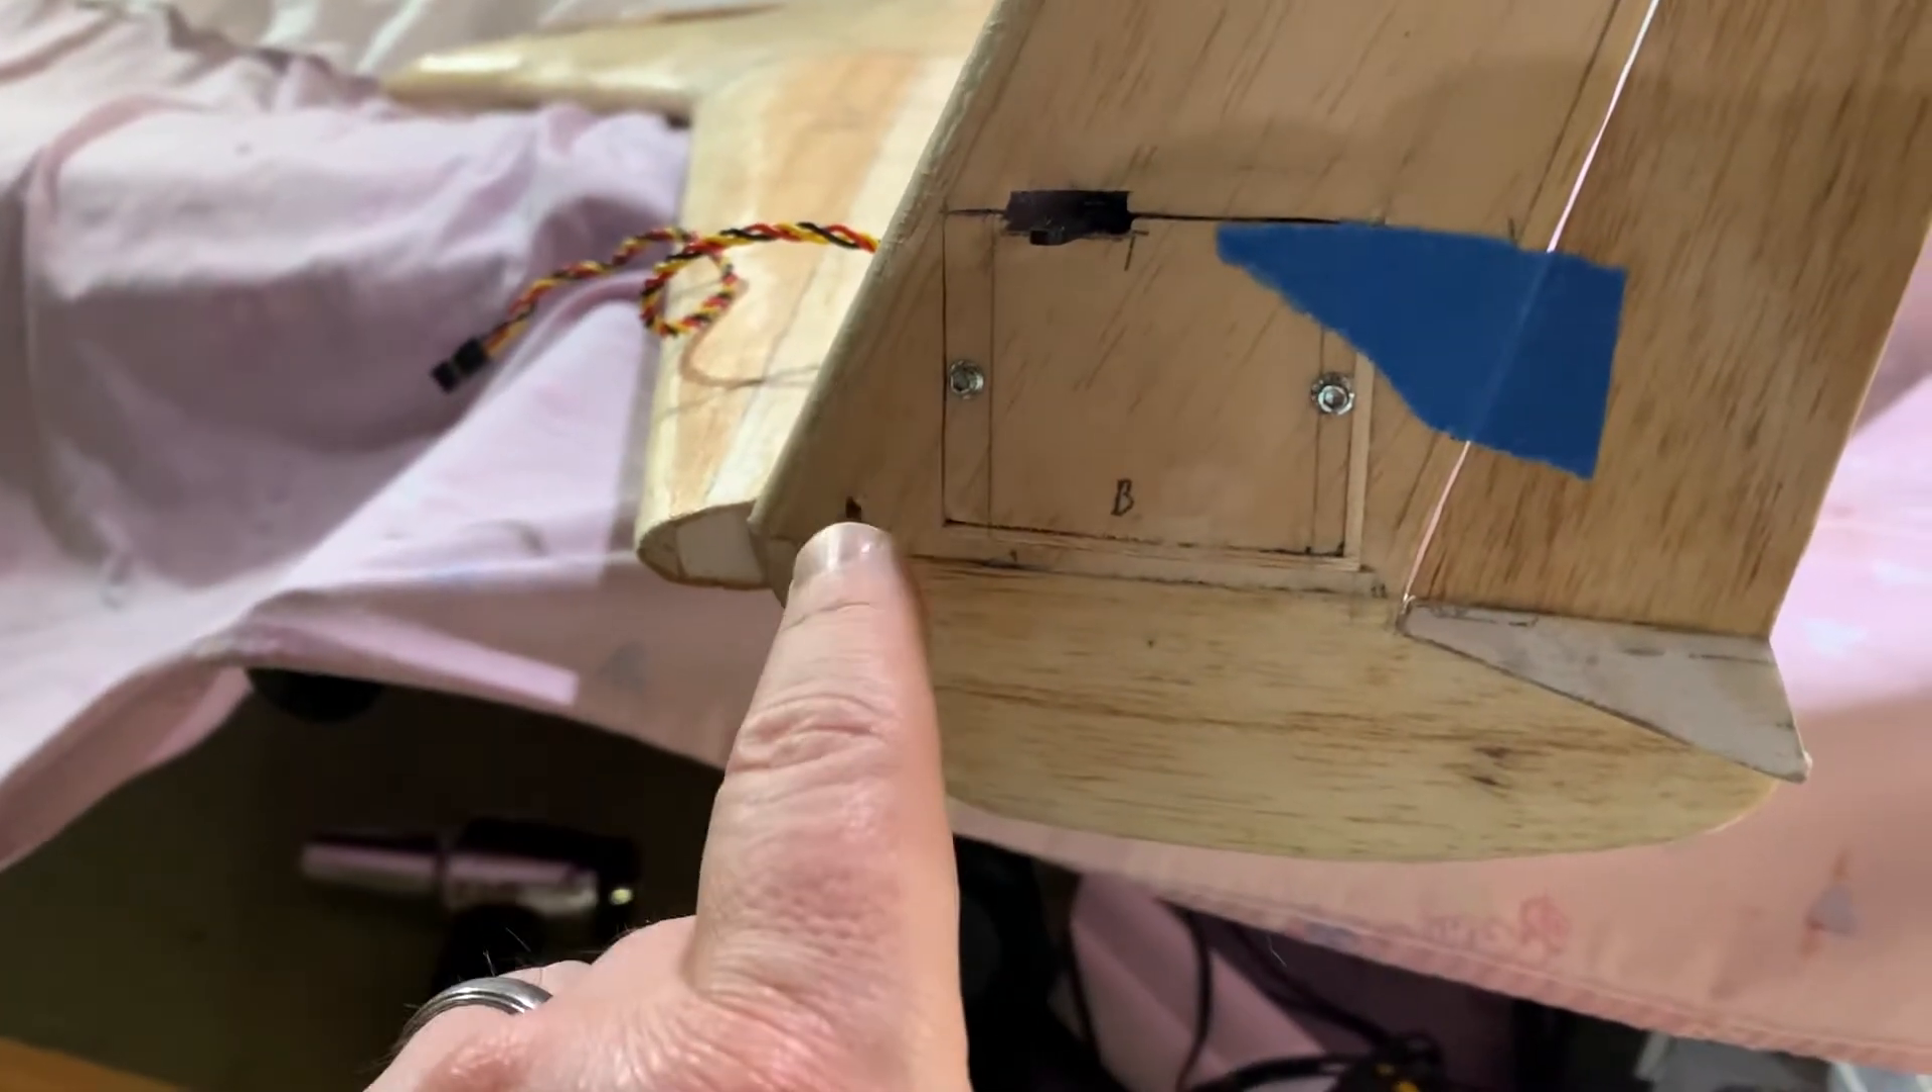We've got our door in place.